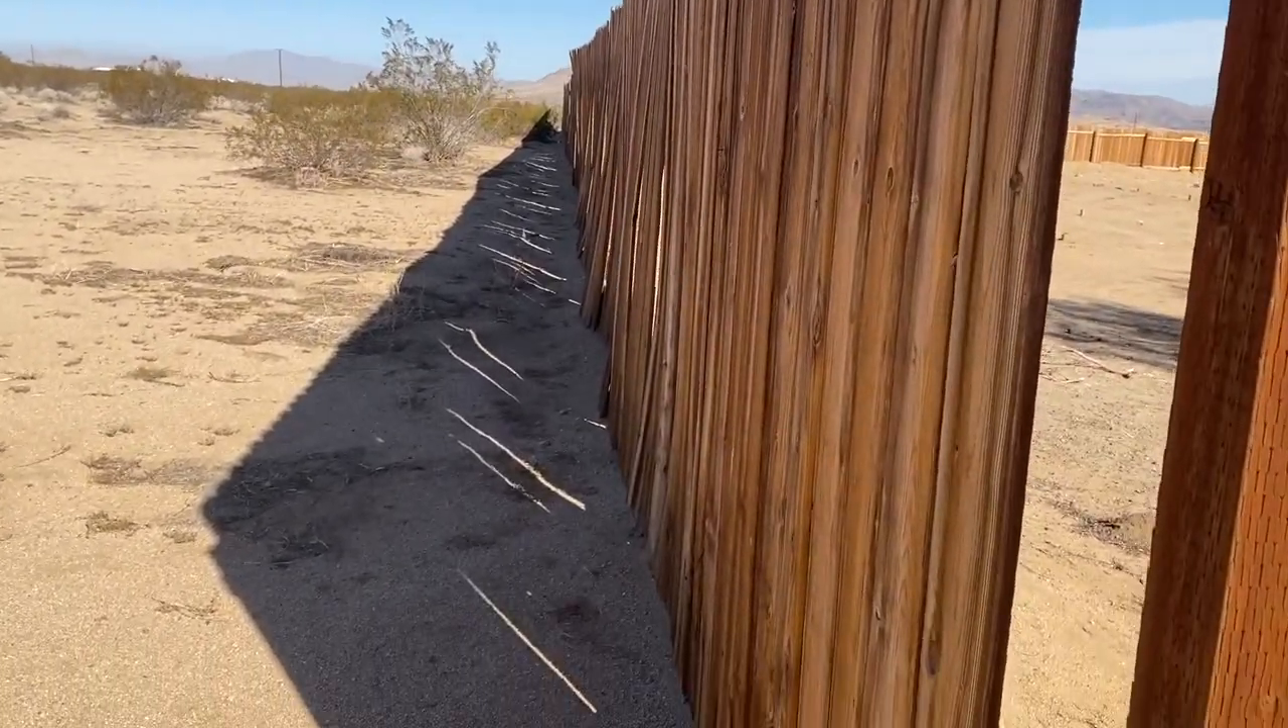Can you see all the light coming through and all of the panels that are pushed out.